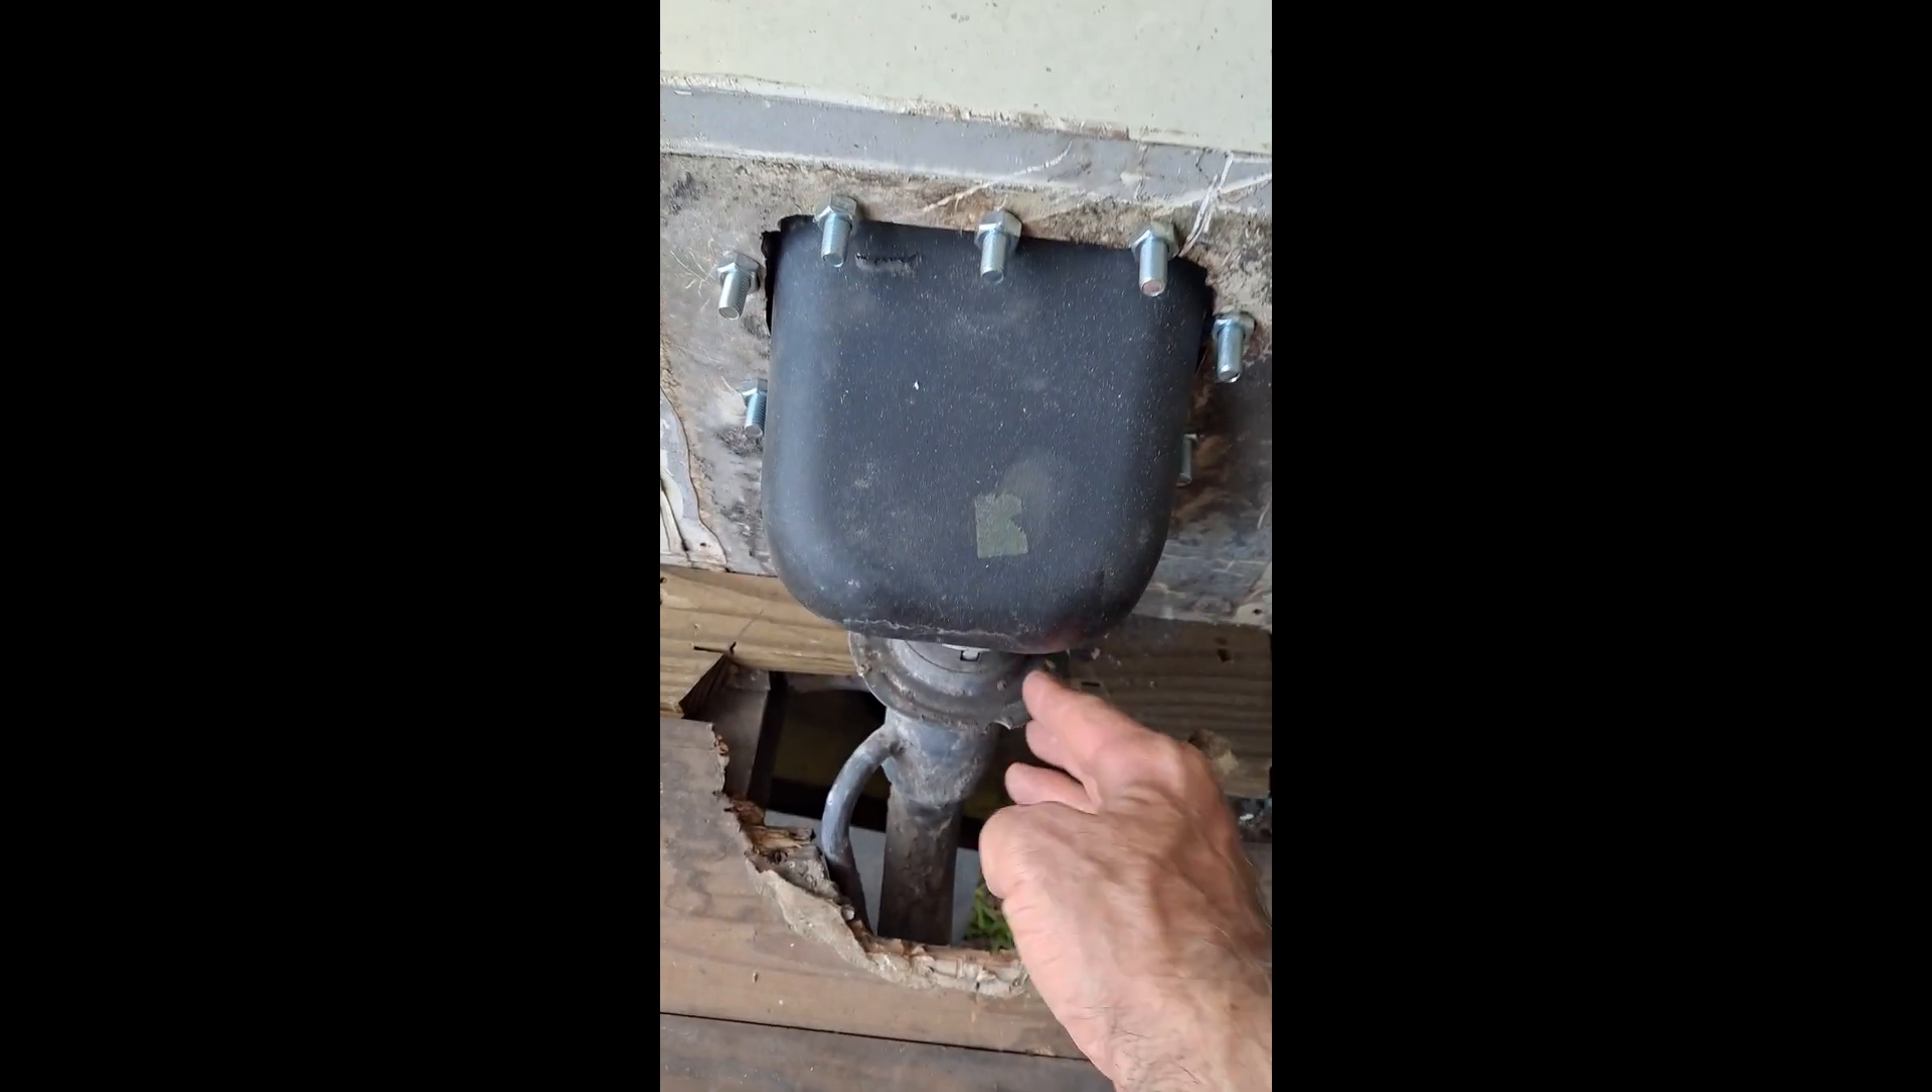Now you can see, I put all these new bolts in. I had to drill new holes.